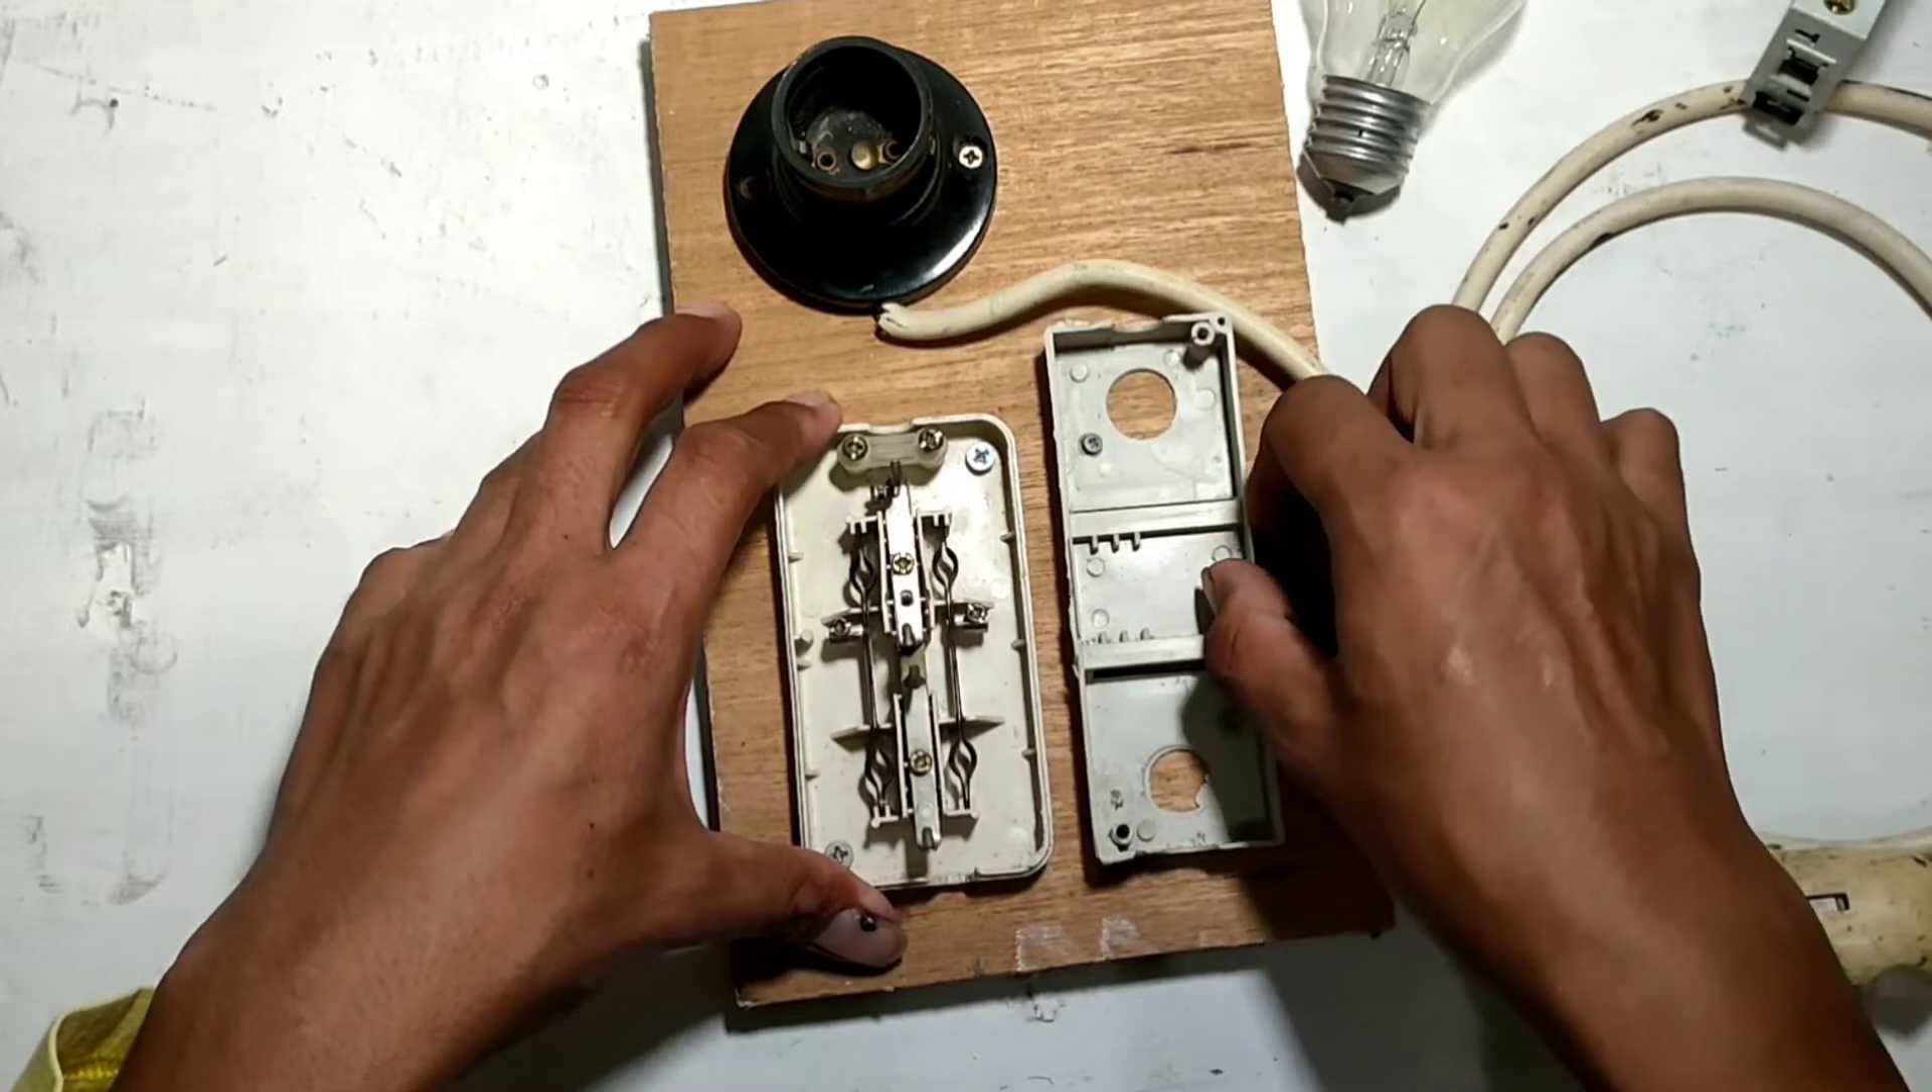Untuk tempat-tempatnya sudah saya pasang semuanya dari mulai fitting ini sudah saya sekrup ya.